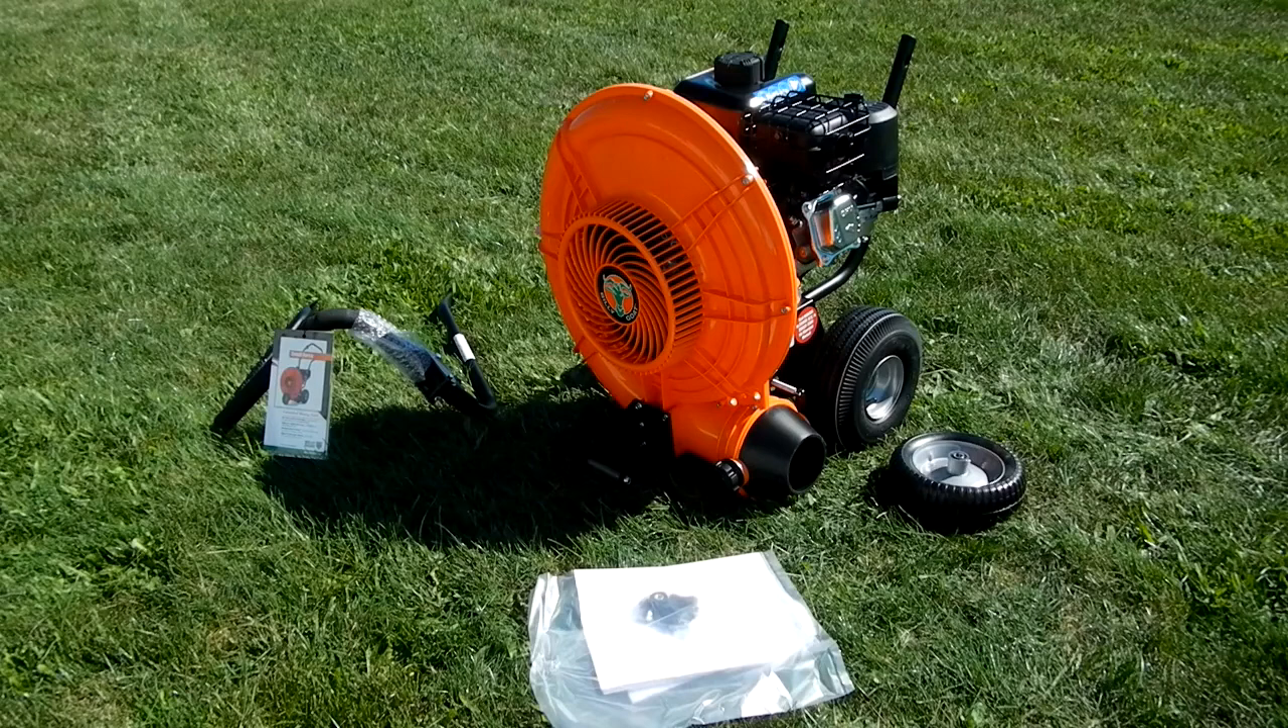And there's the front wheel that is detached that would go on the front here.